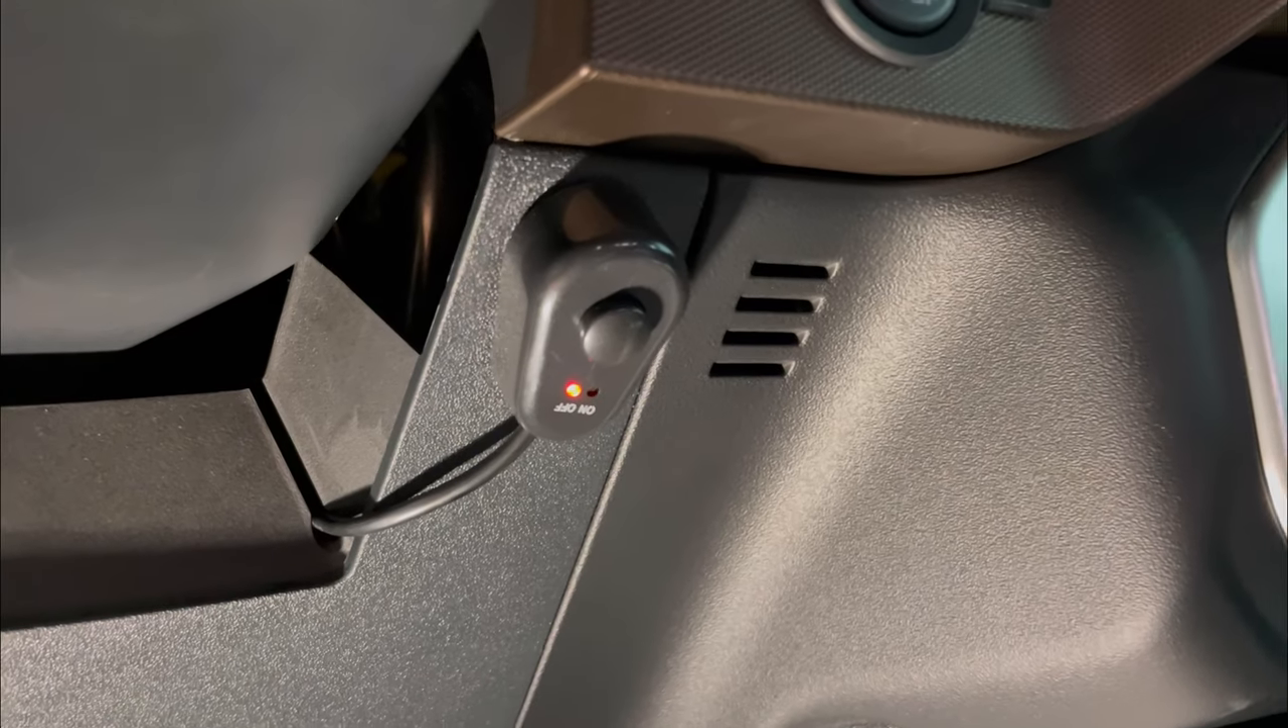I mounted the switch on the underside of the dash.